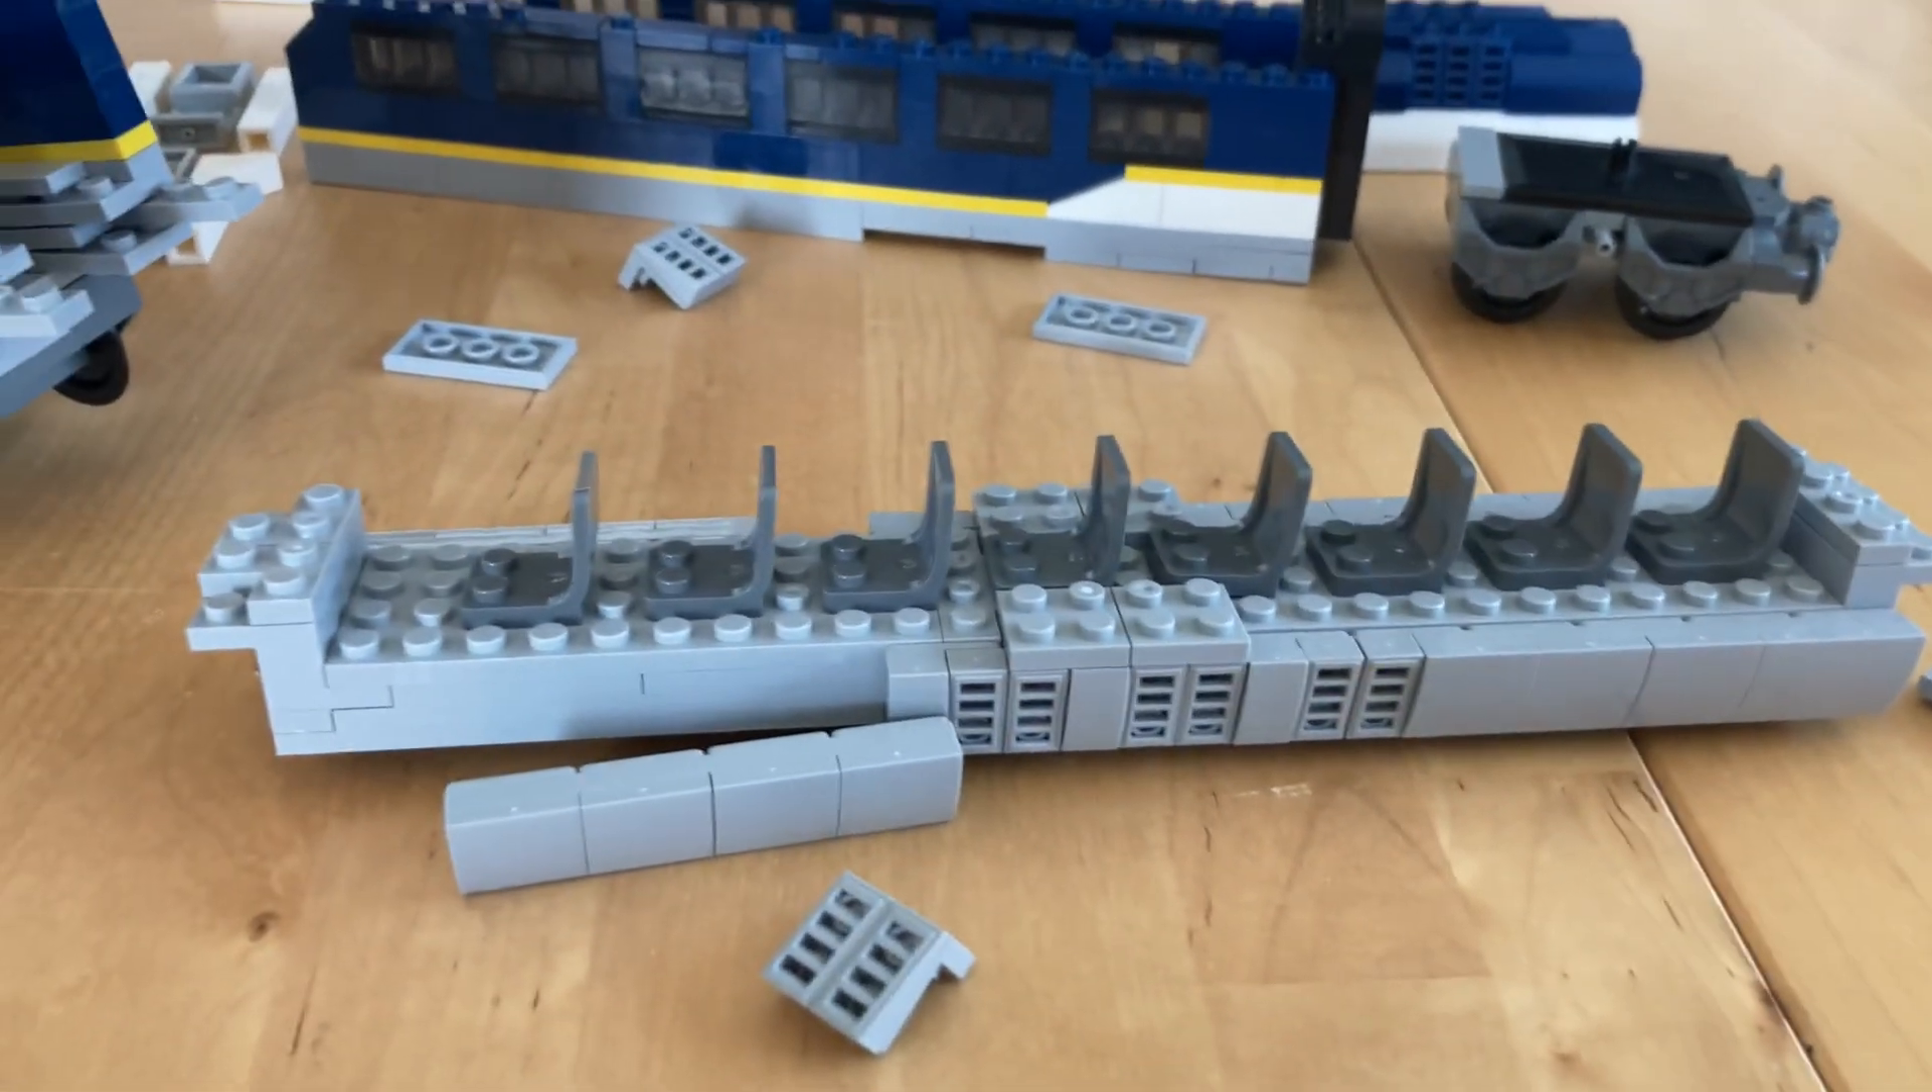Ja, ich habe jetzt hier das Mittelstück hier rausgebaut mit den Sitzen.